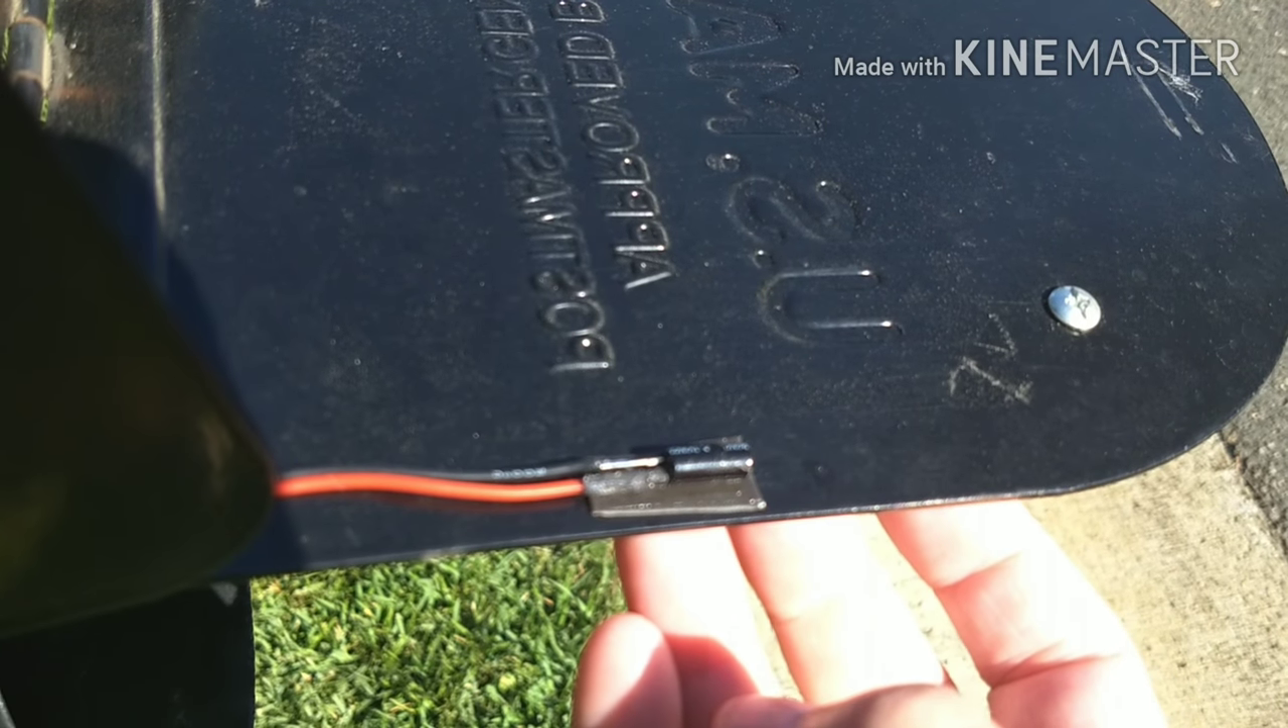I painted it black to match and then I run the wire underneath and then I just come down and I just stuck the sensor there on the door.